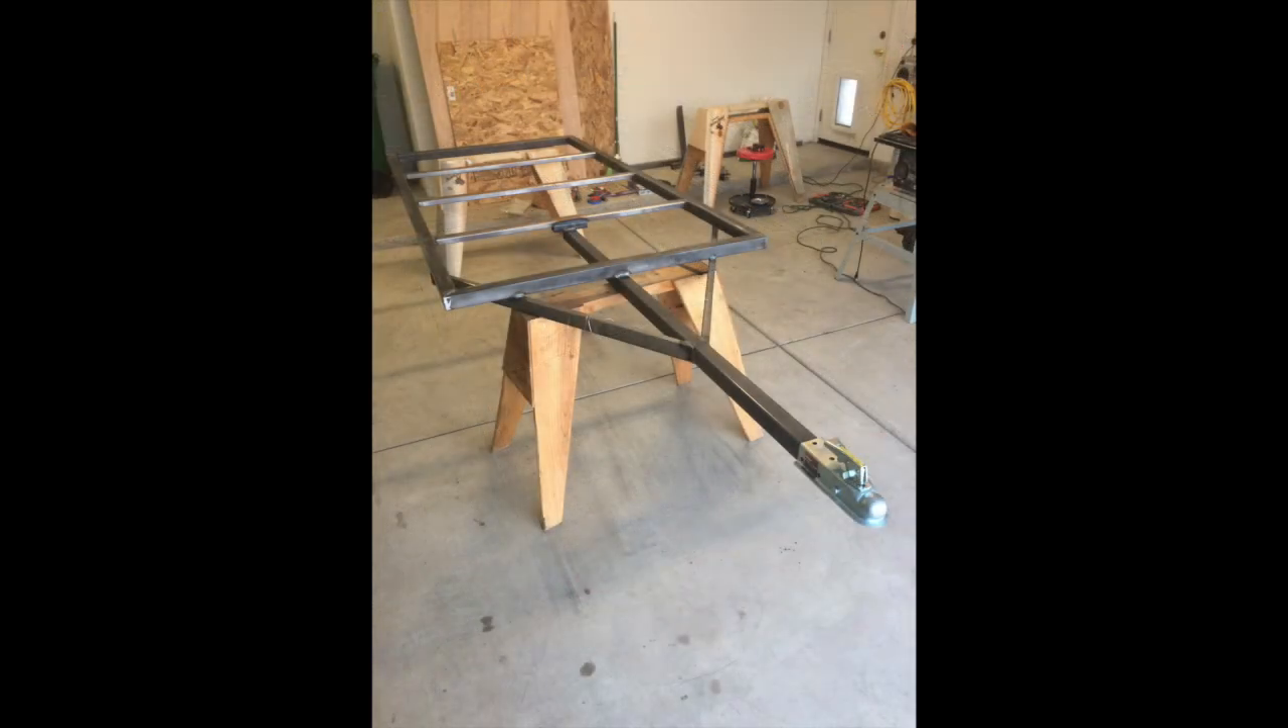With some cross bracing and the addition of the tongue the frame is pretty much complete with the exception of adding the axle.